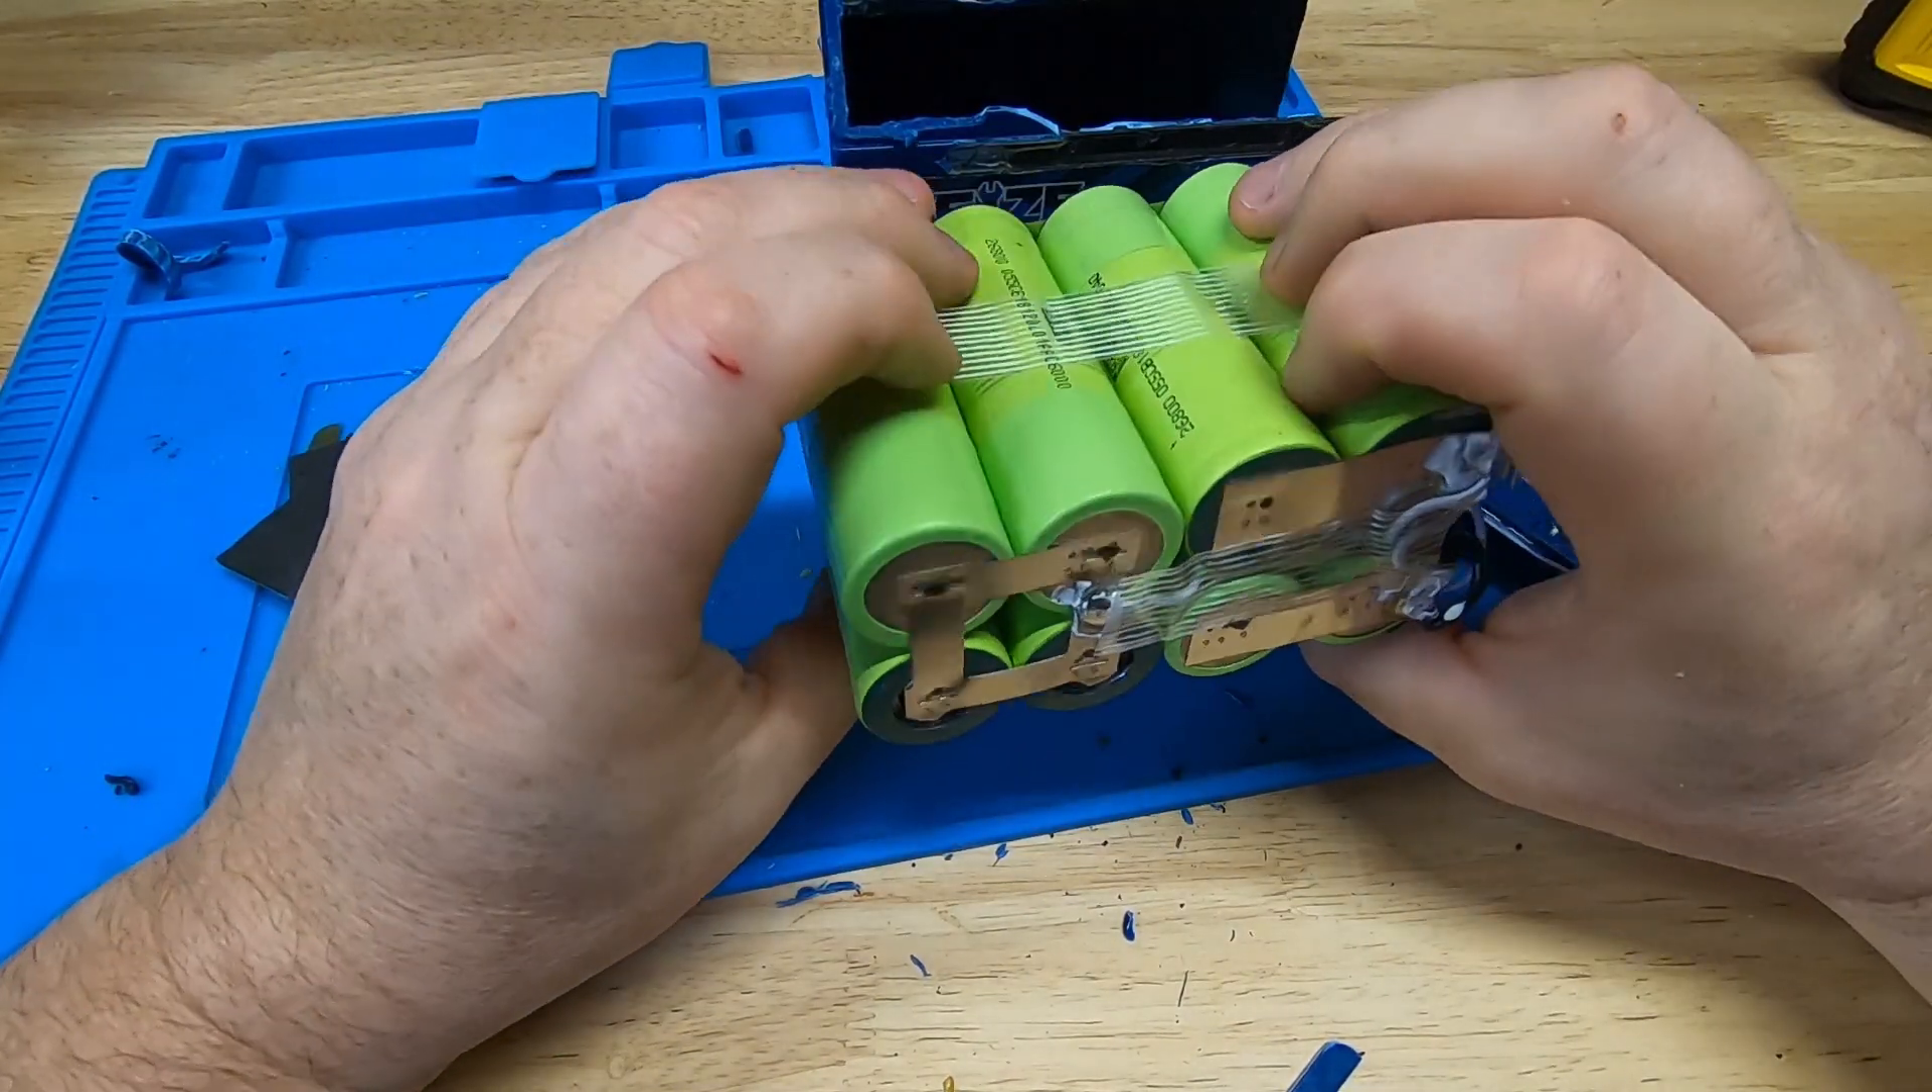I also really do not like that these series cells are touching each other.